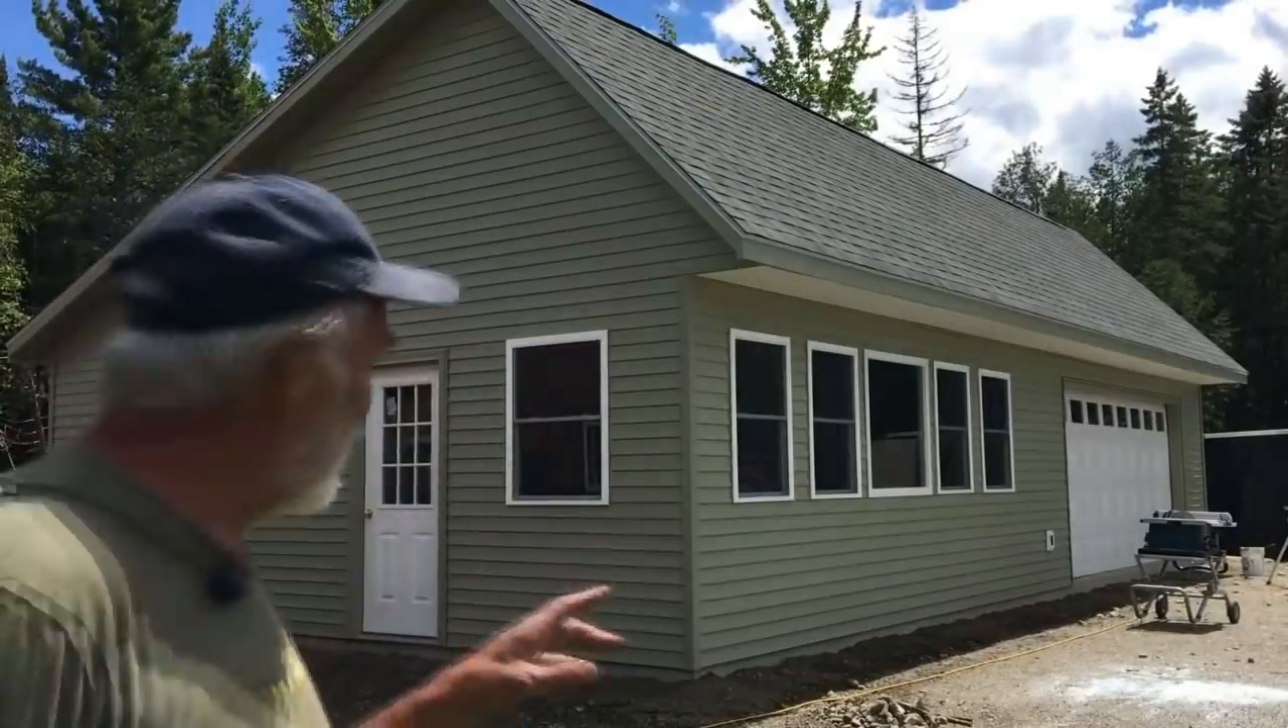But we've got all the glass in. The shingled roof is done.